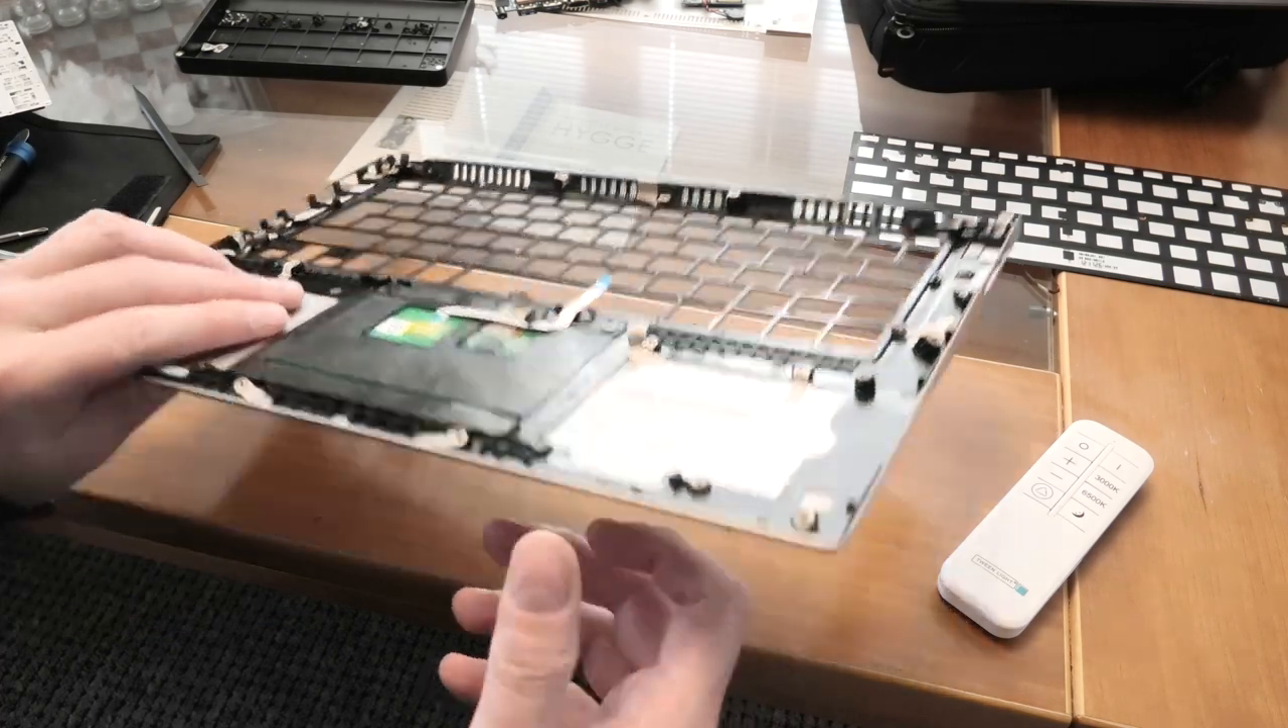And you can see I managed not to take the touchpad out that is still in.